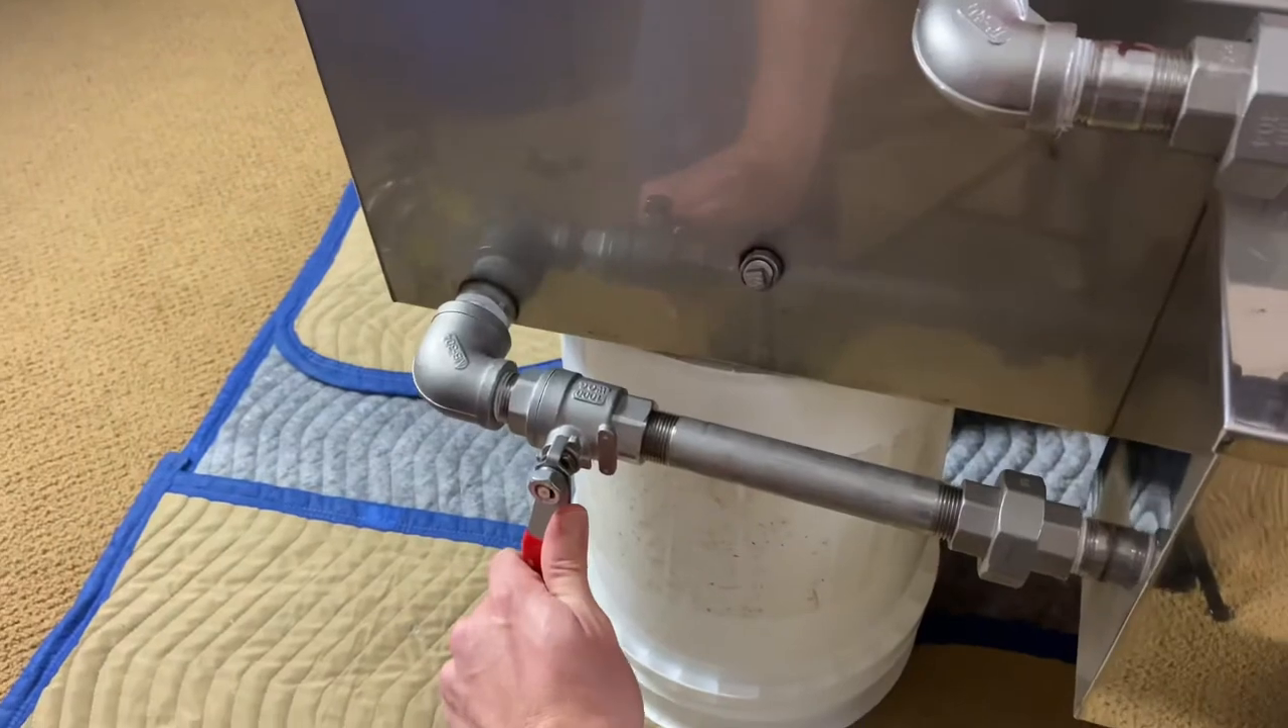I've got another coupler down here with this six-inch piece of pipe back to this valve.